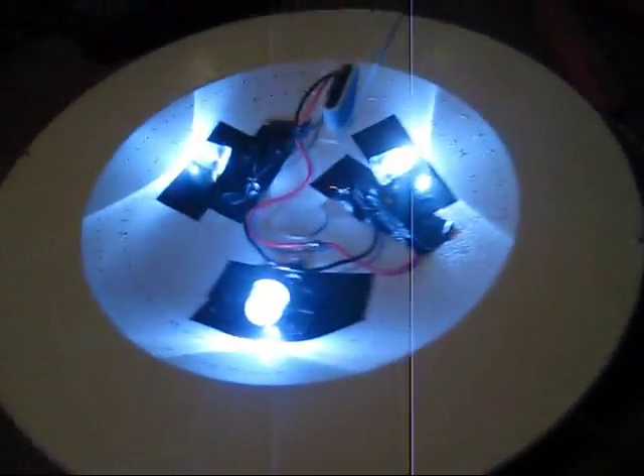You can see that we have just the three LEDs mounted here.